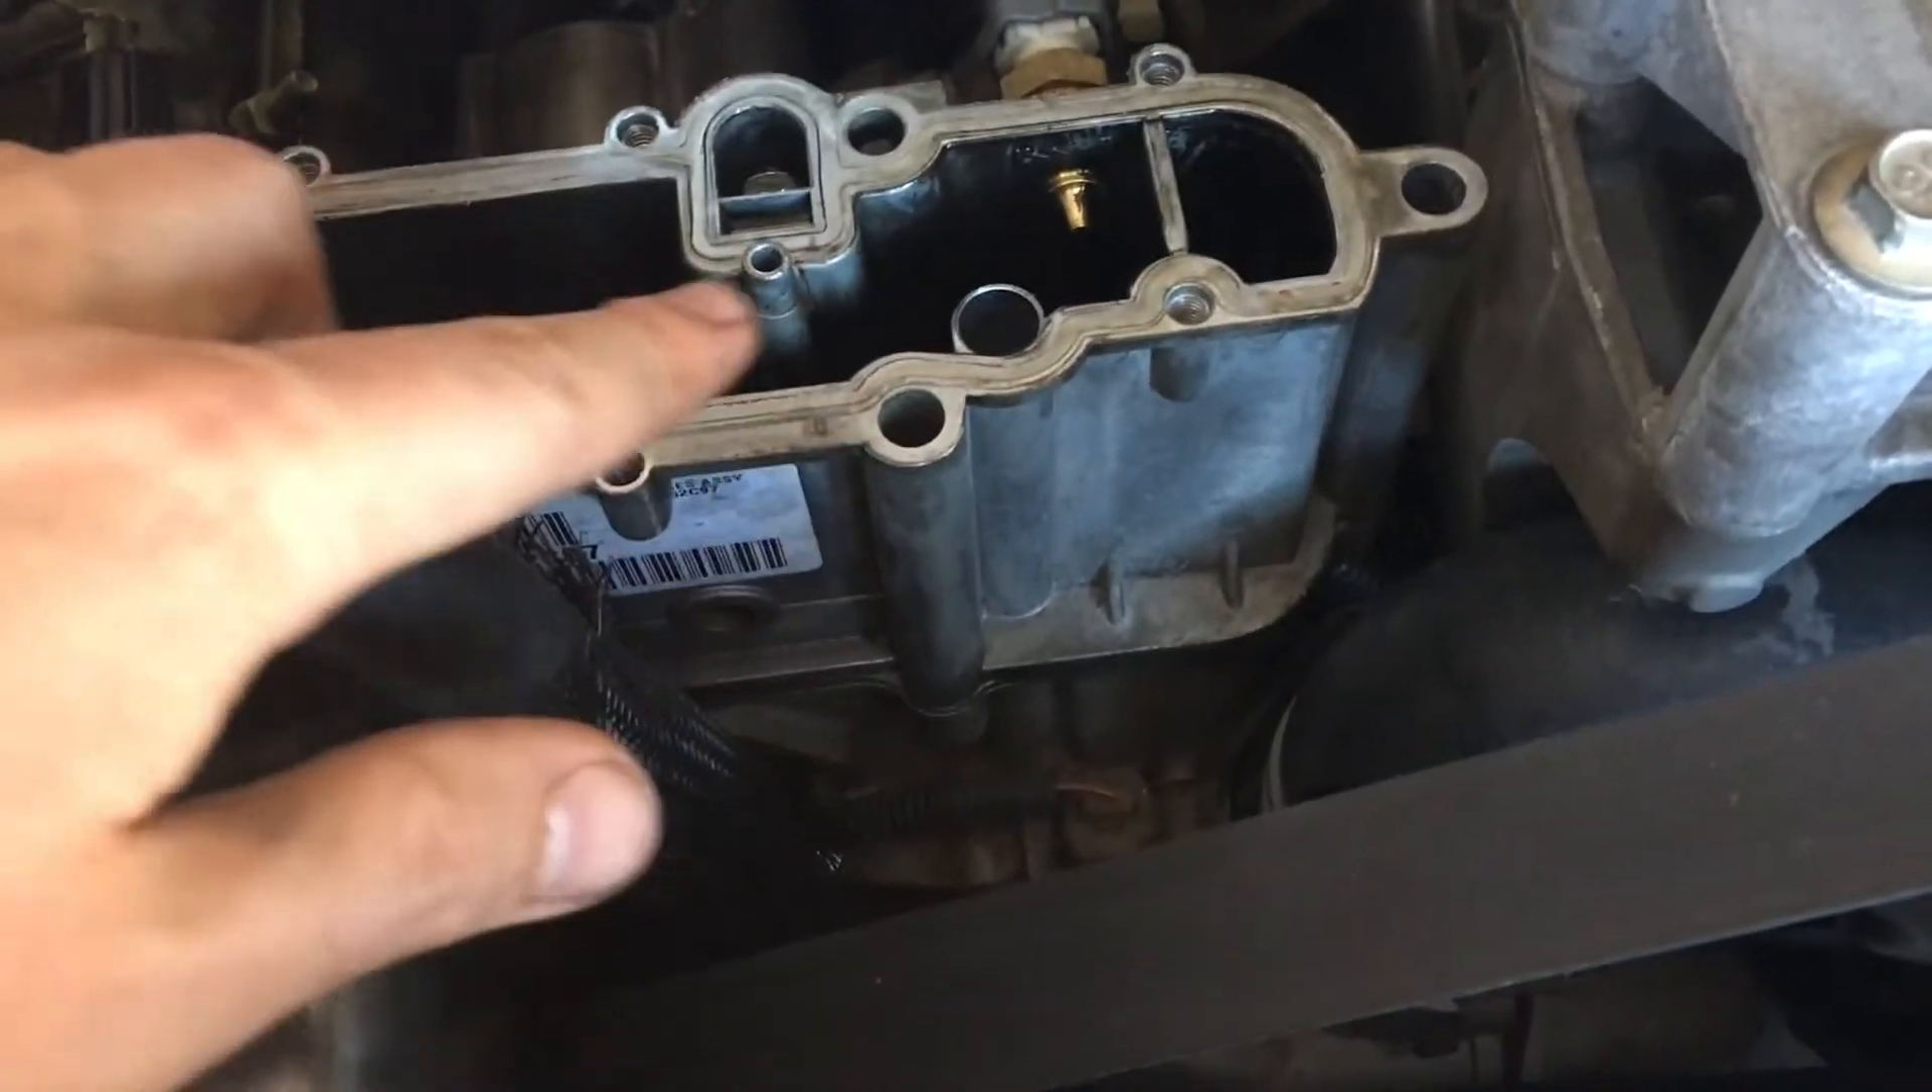We've got the lid off, the cover off the high pressure oil pump reservoir.